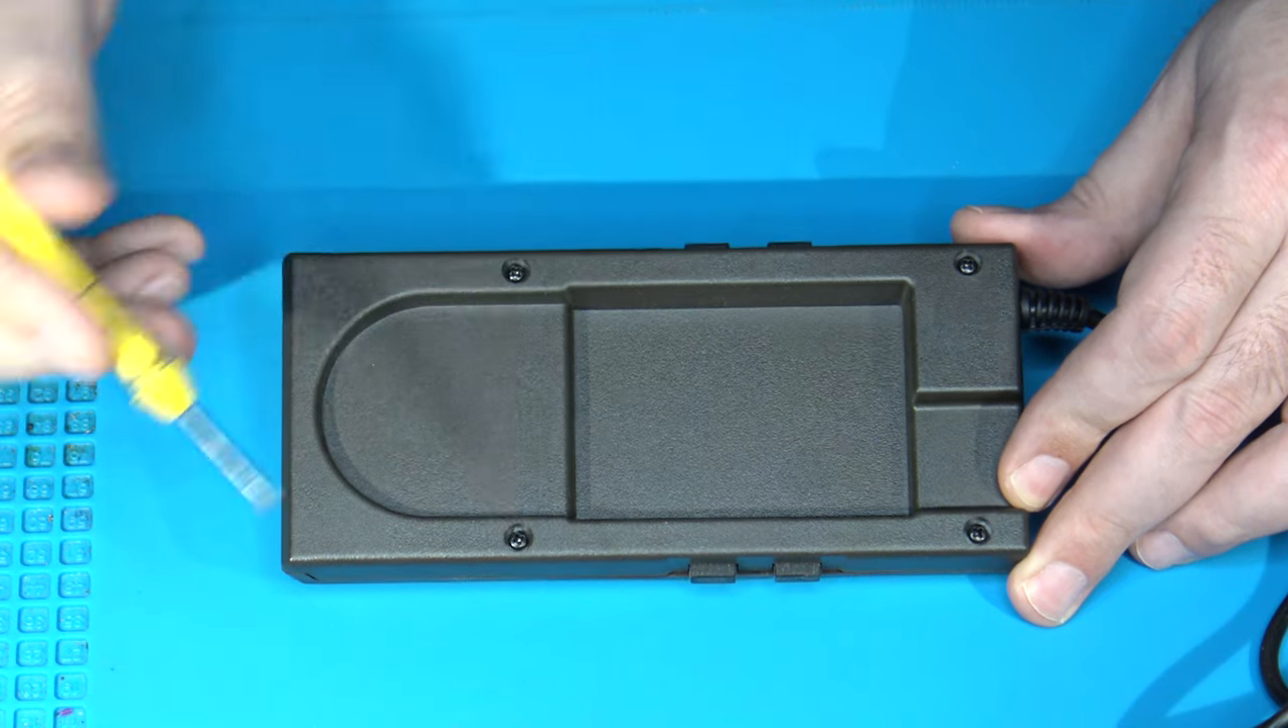We just have four screws on the back that have to come off. Here, here, here, and here.